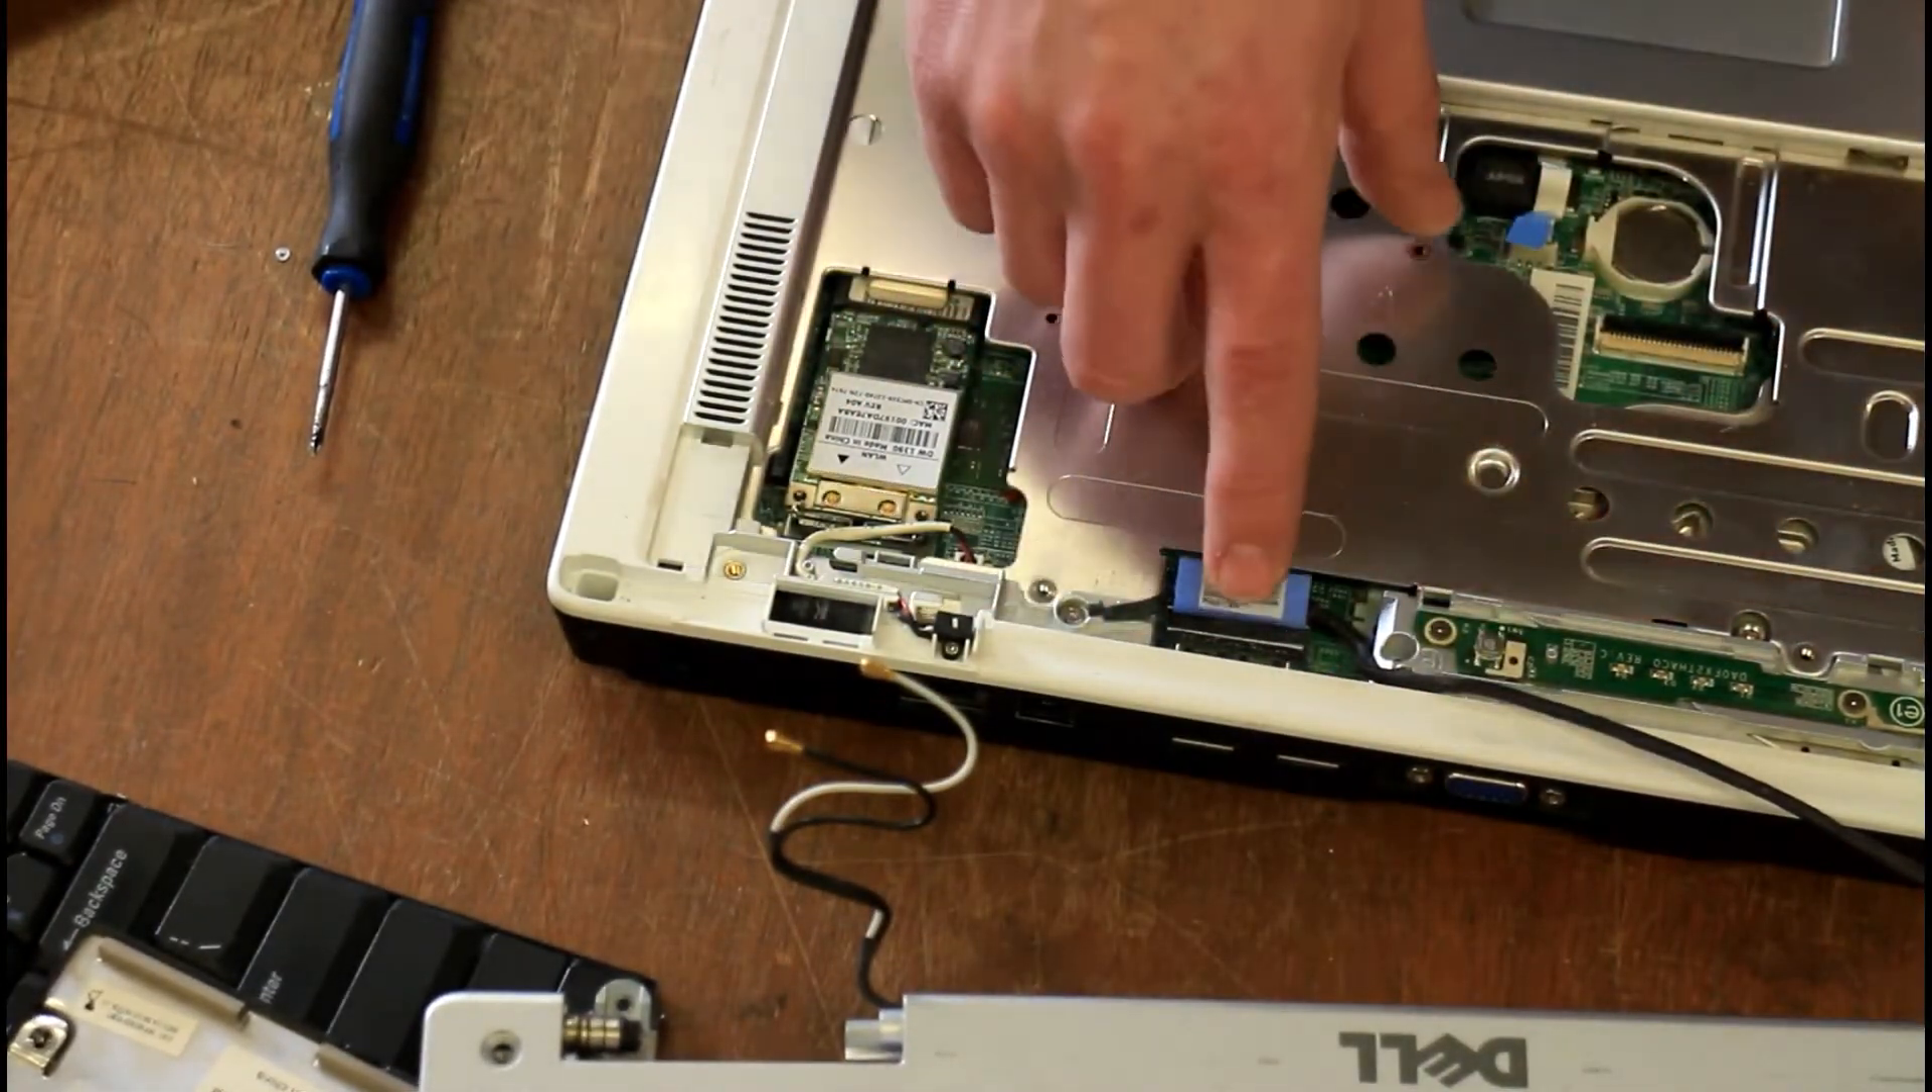So yeah that's the Wi-Fi cords taken off.